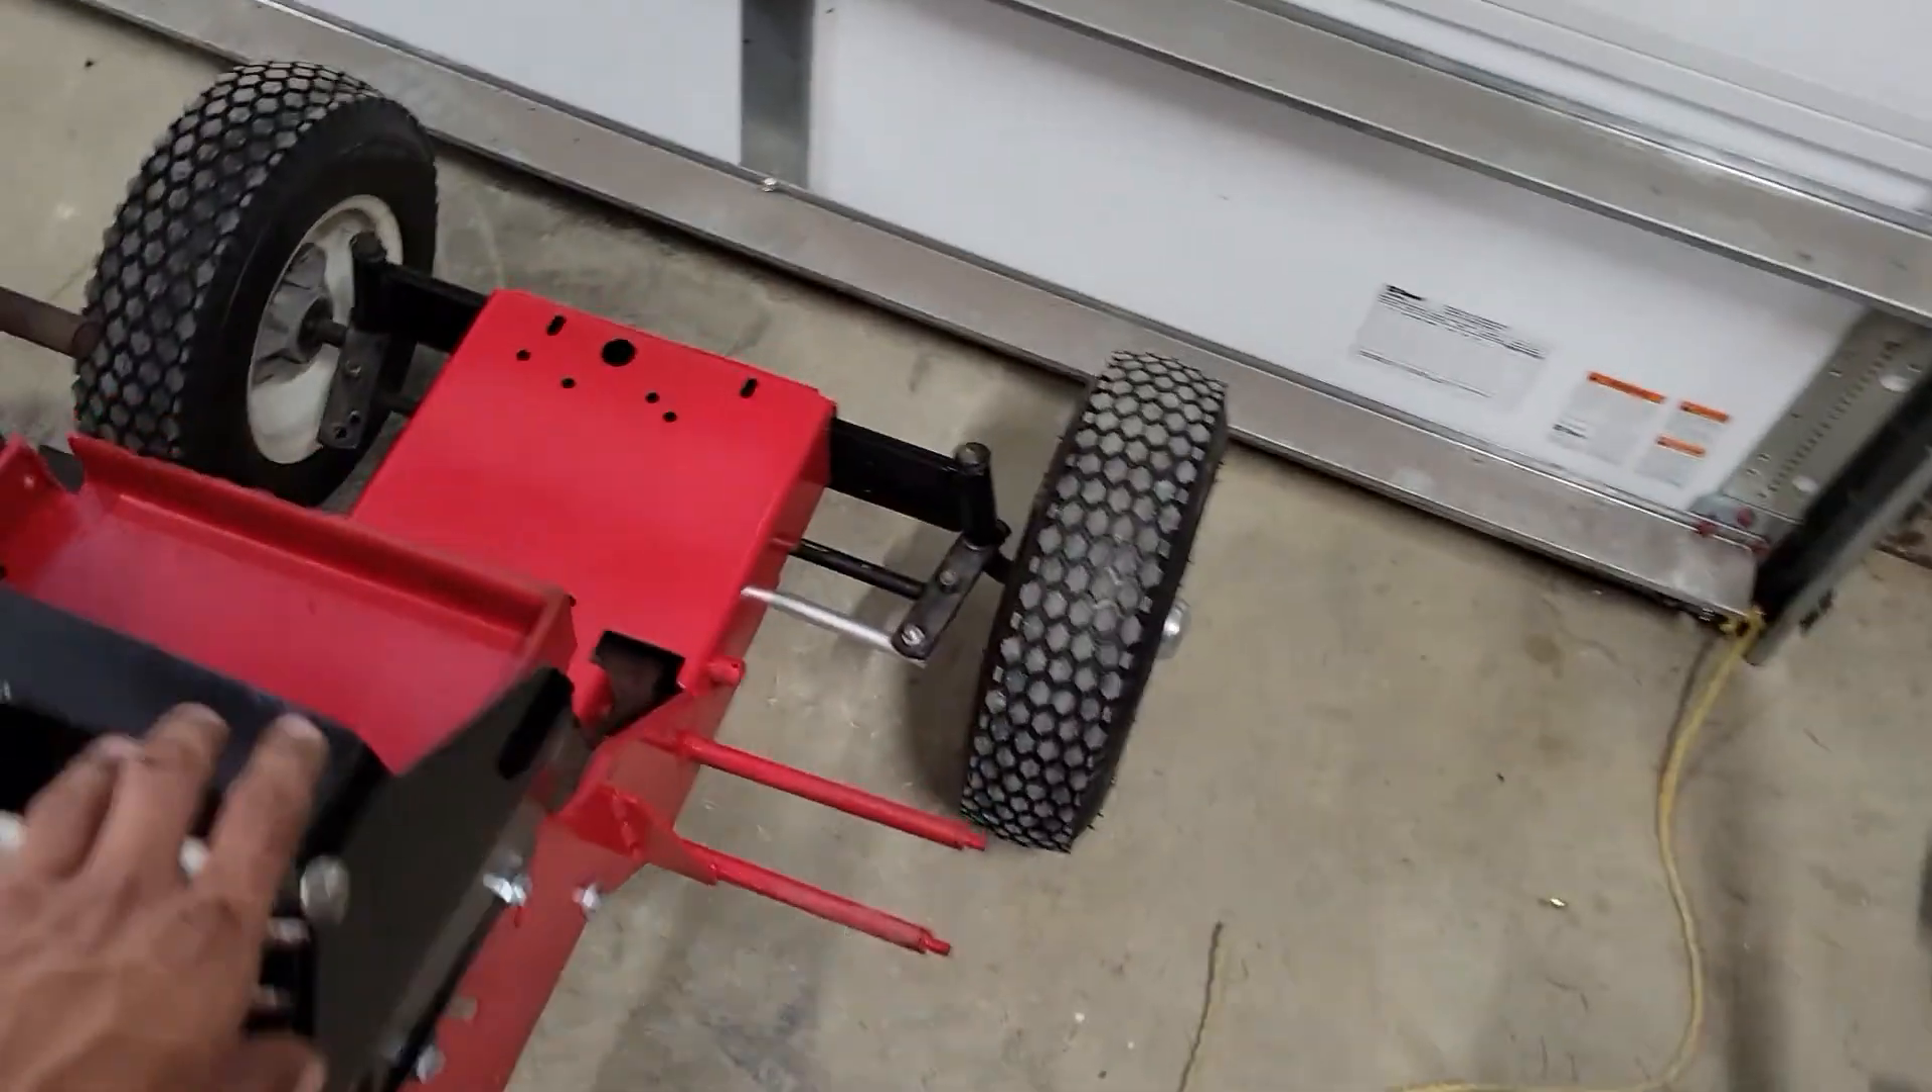Roper is over here. It has front tires on it and the steering stuff put in.